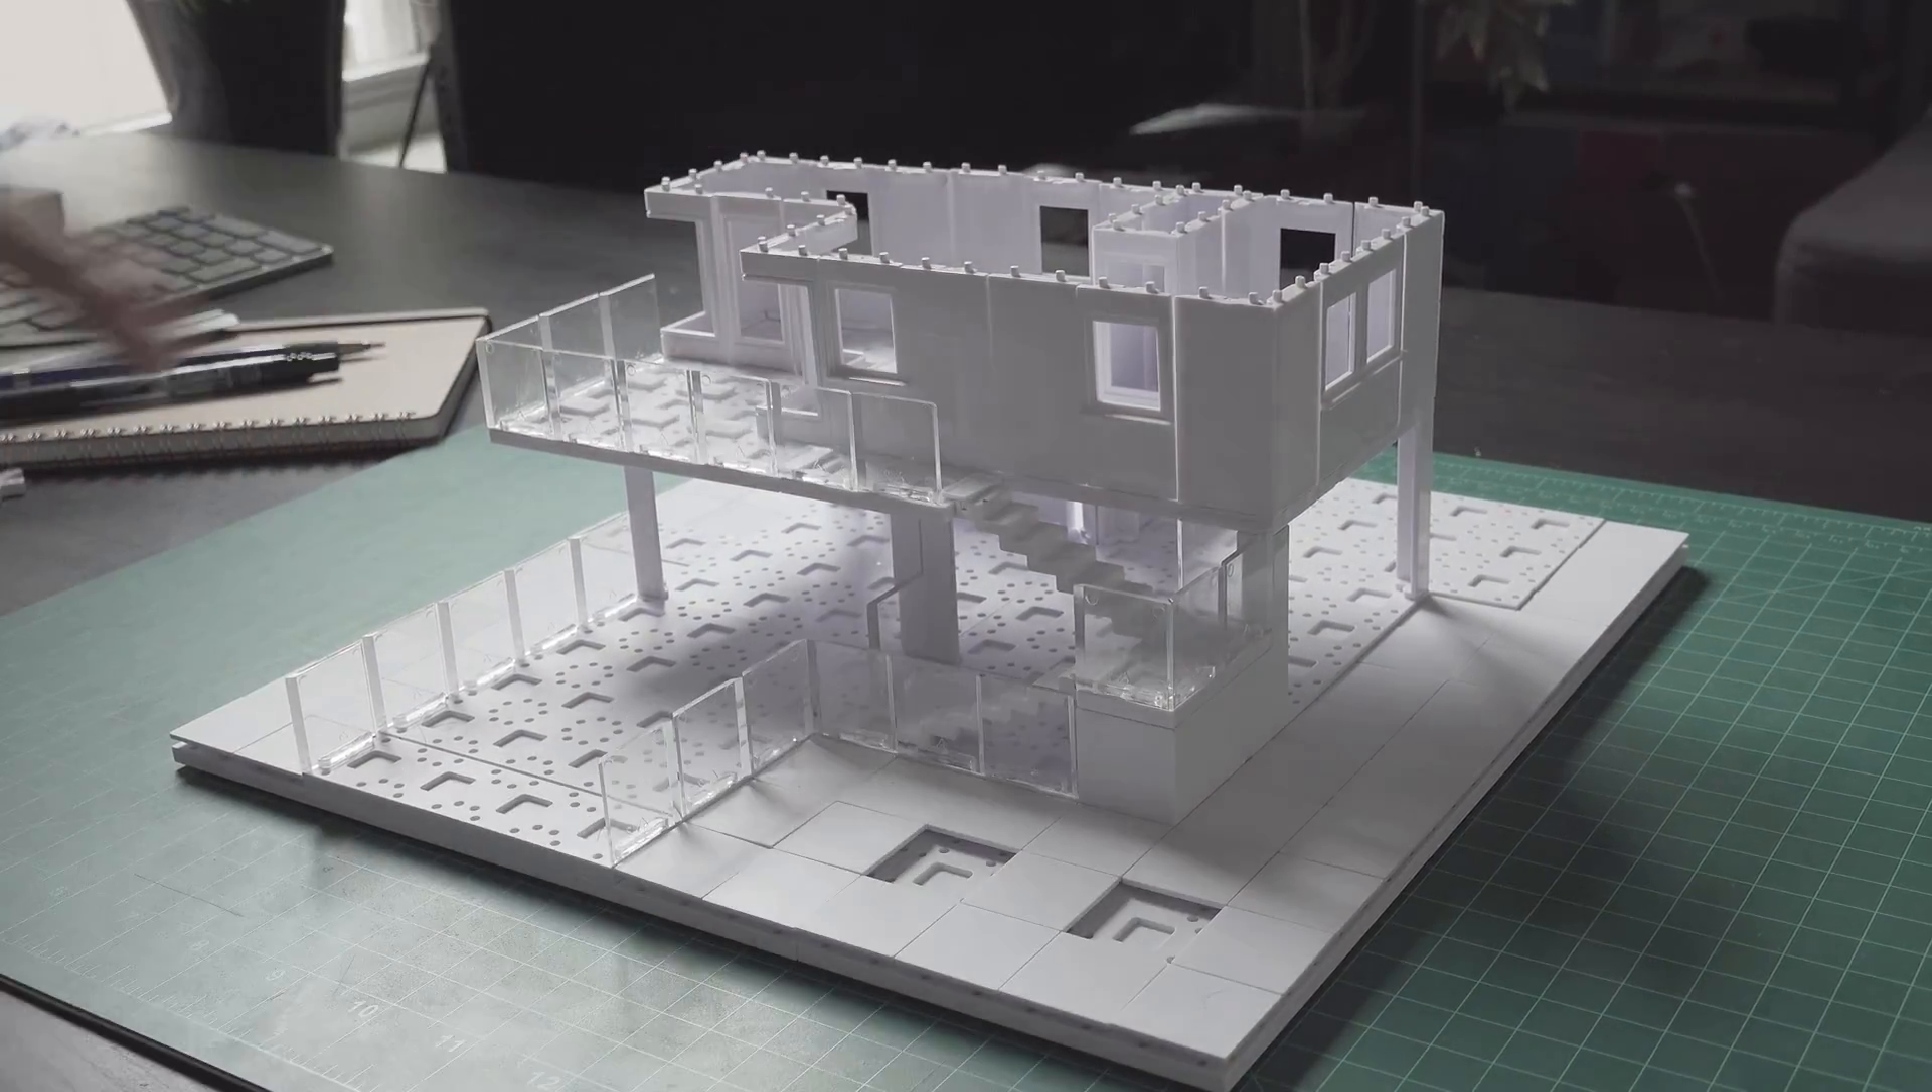I just finished up the railings right here.